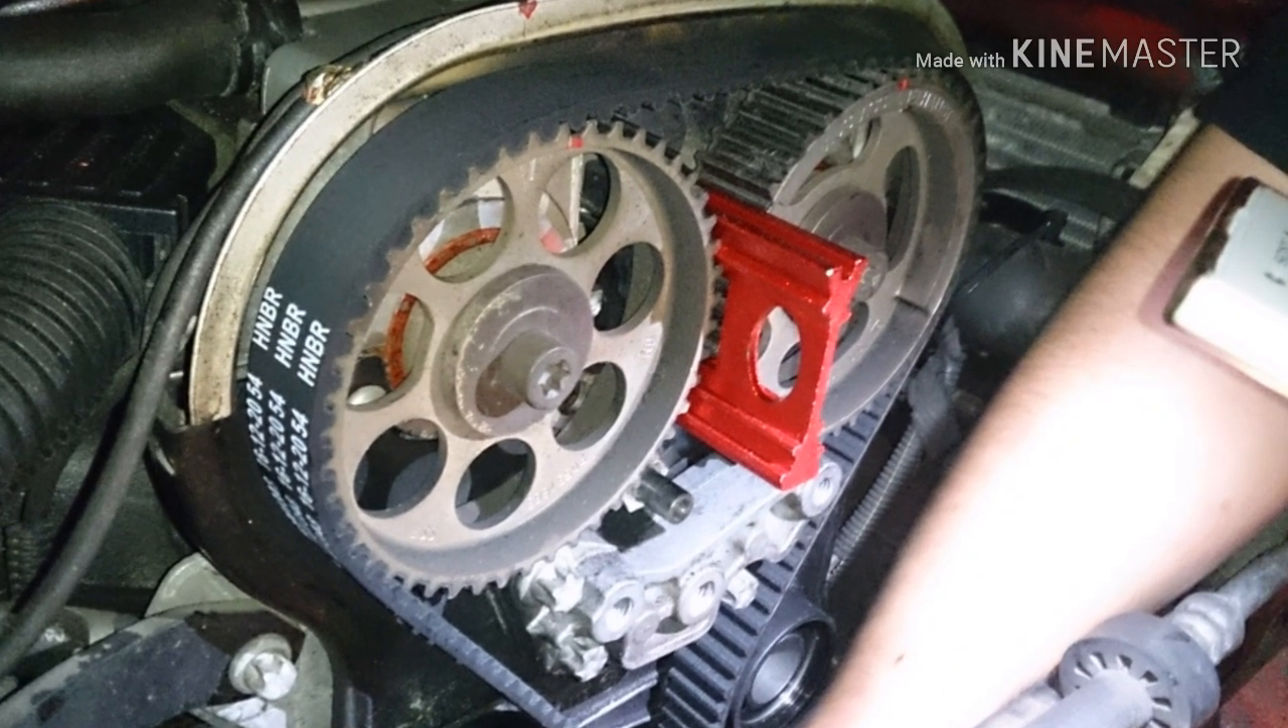Hier ist der neue zahnring wieder verbaut.